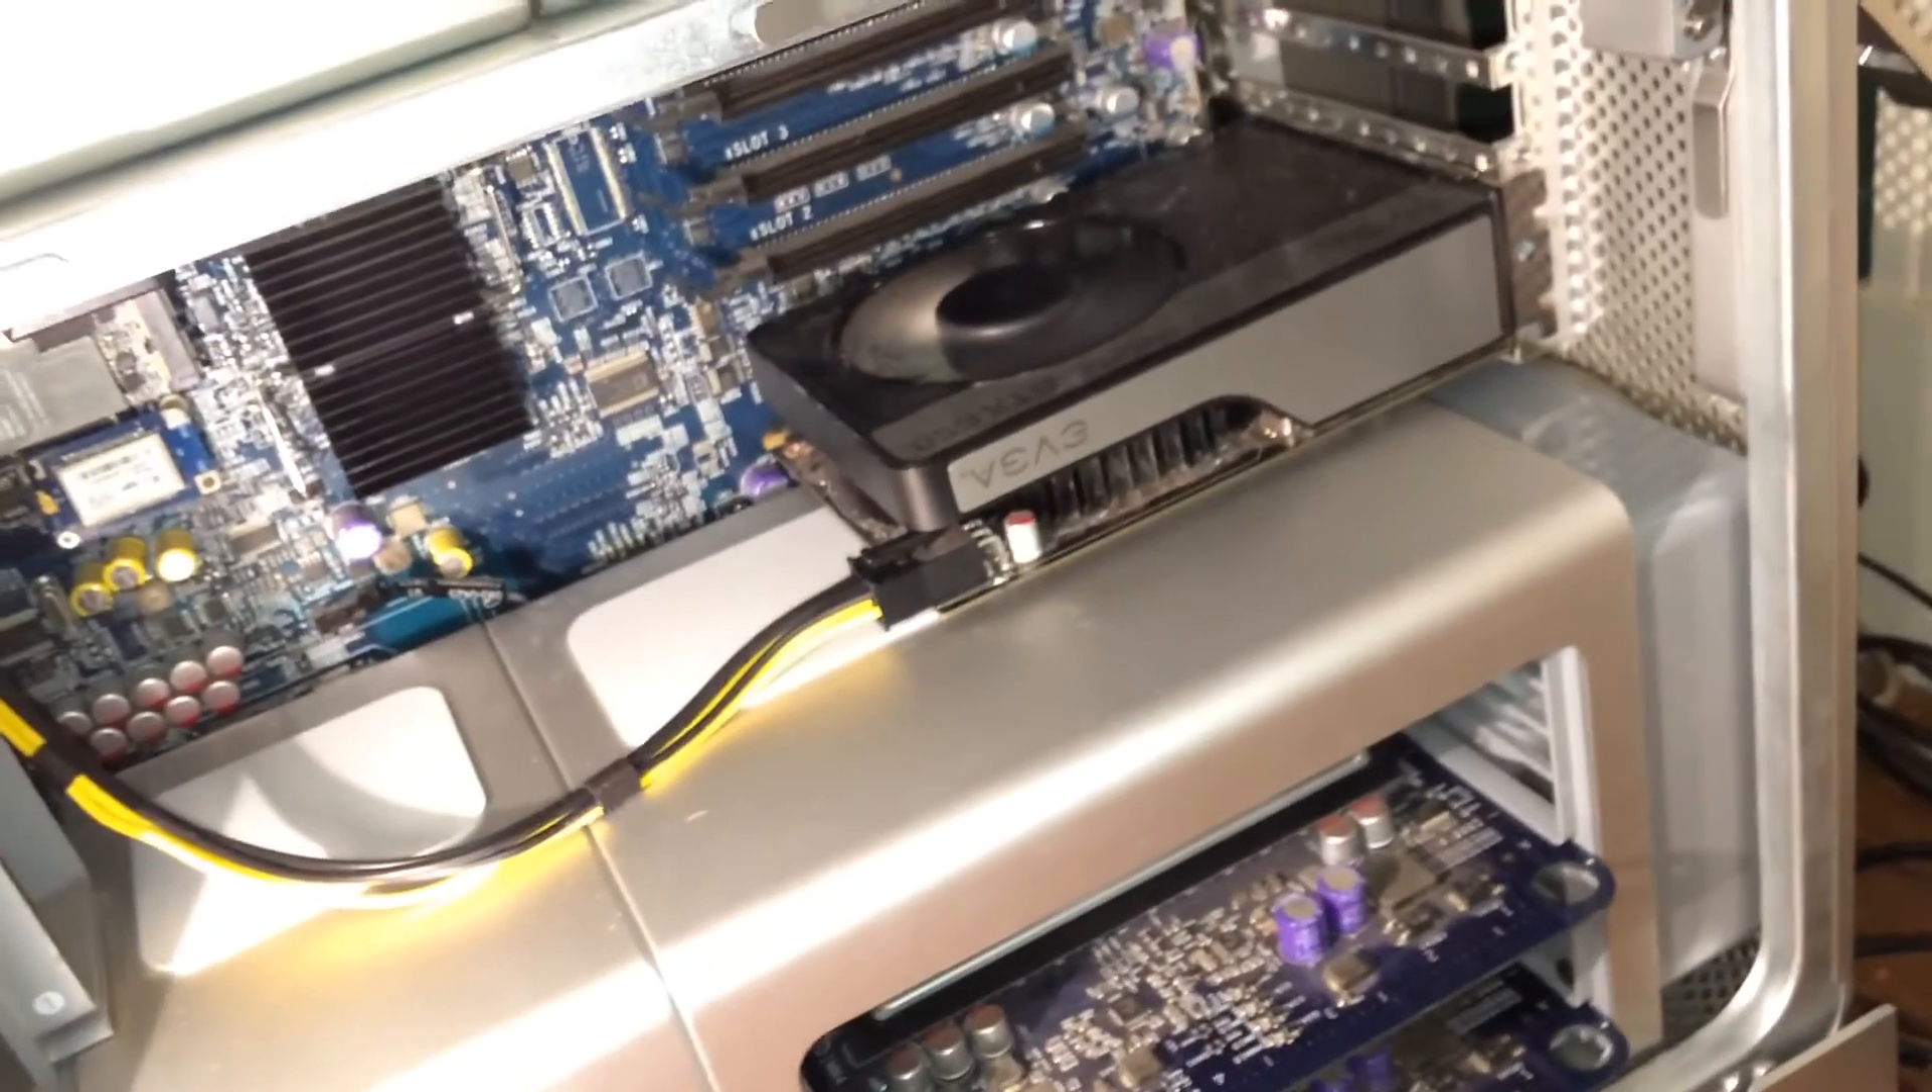All right. So, as you can see, I have installed my Nvidia GeForce GTX 650 graphics card to the machine.